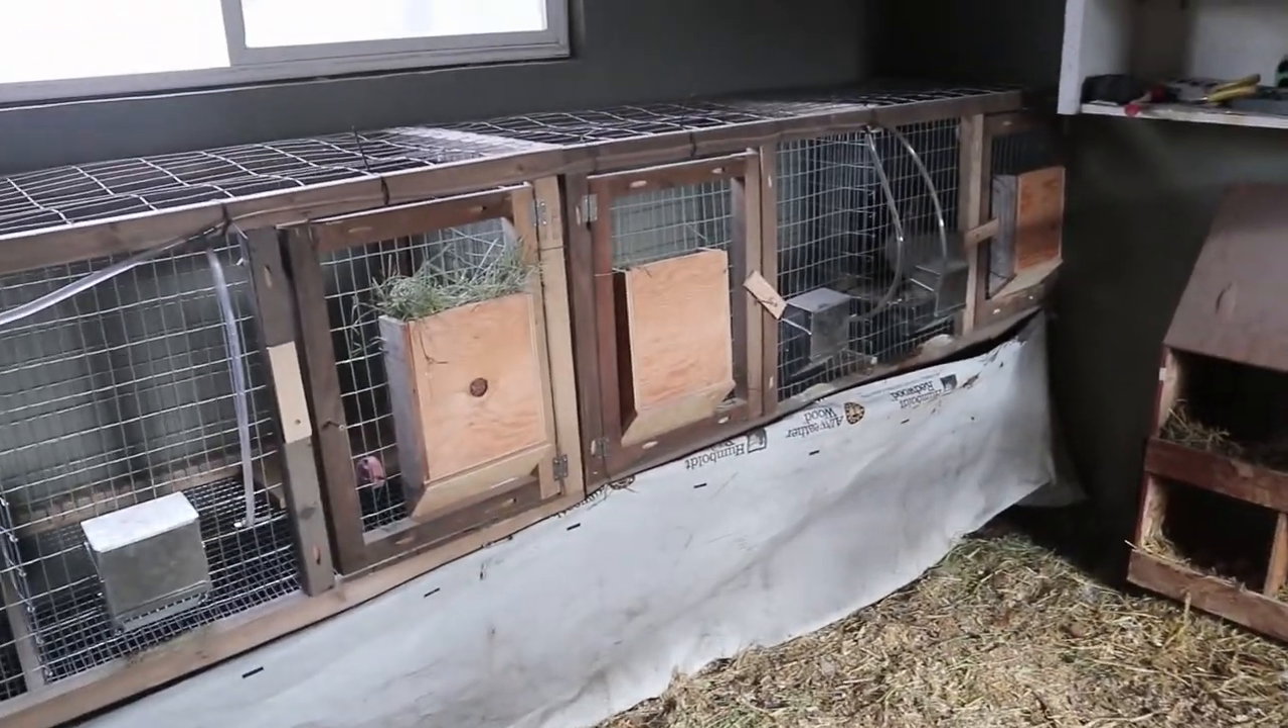So finally finished up these rabbit cages. I also added on these feeders.